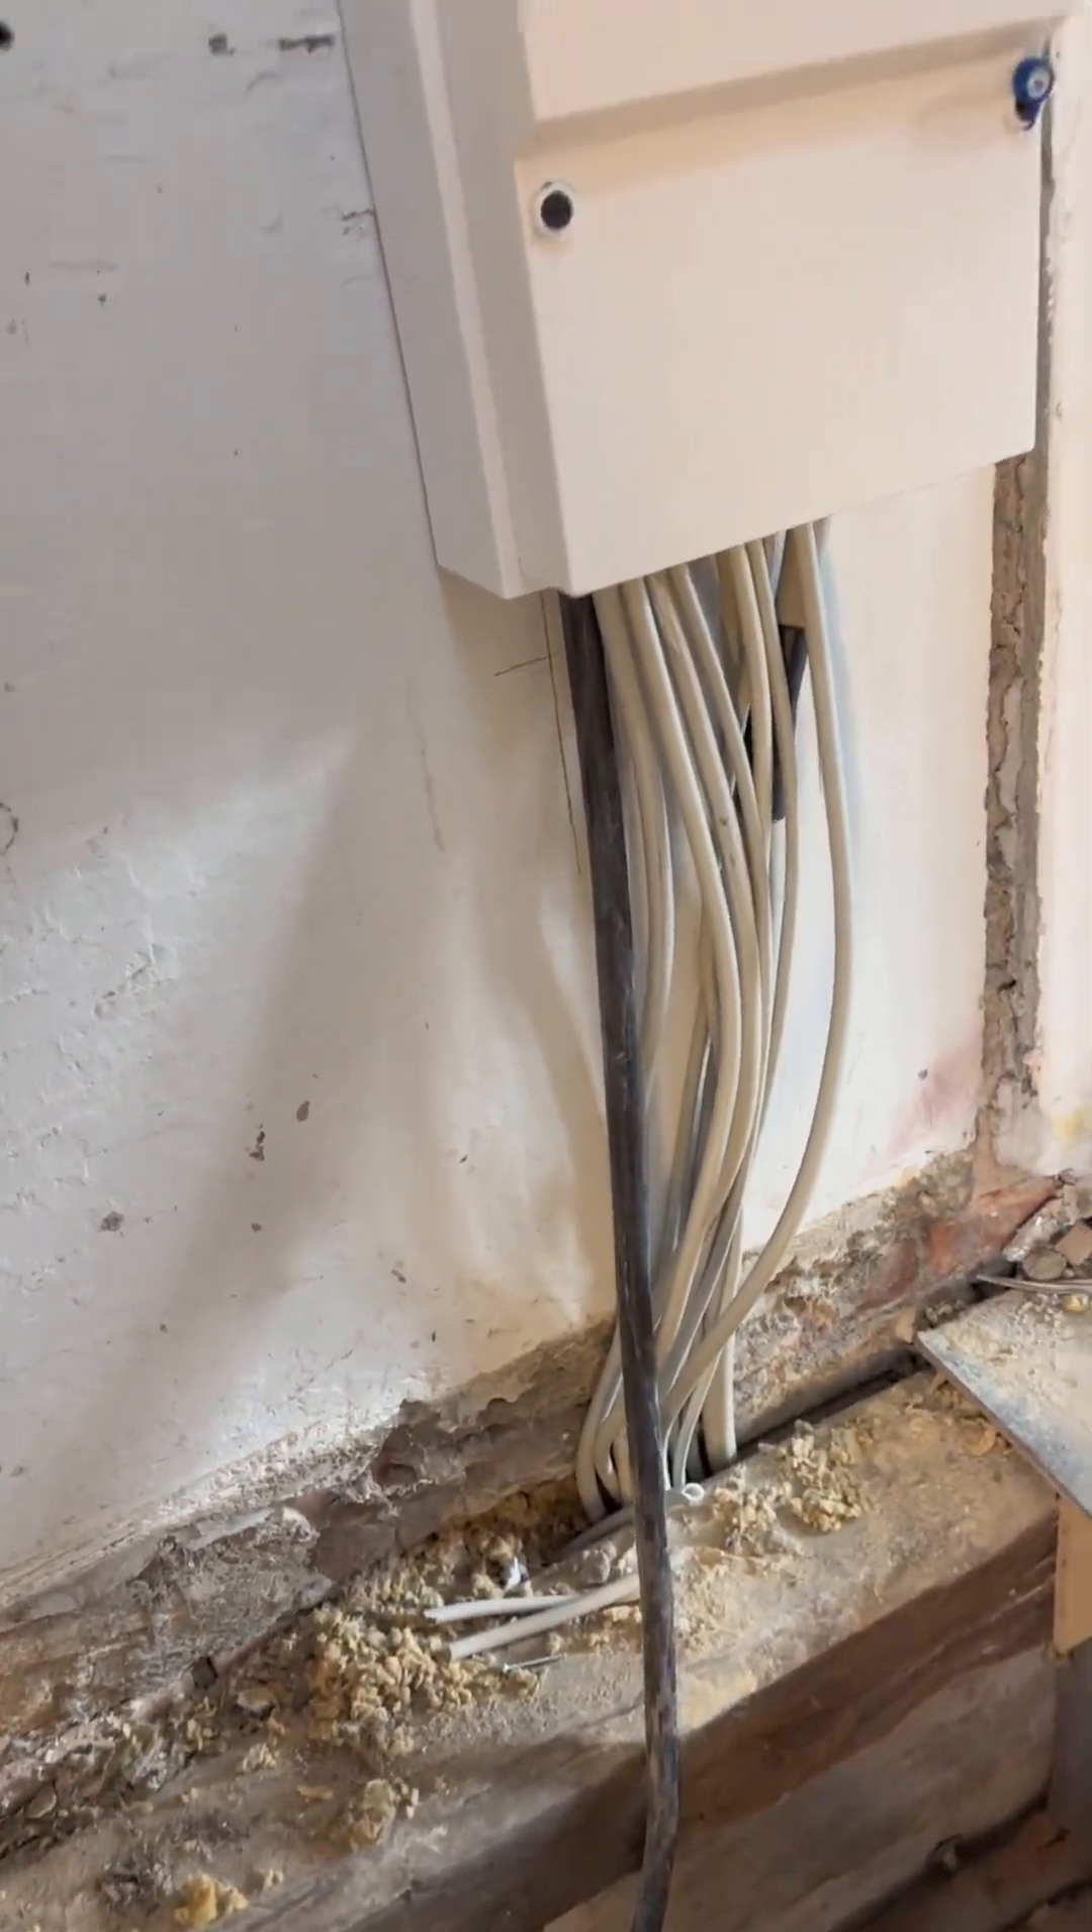The fuse panel is not at all done, I still need to put up a massive thing down here to hide all of the wires.